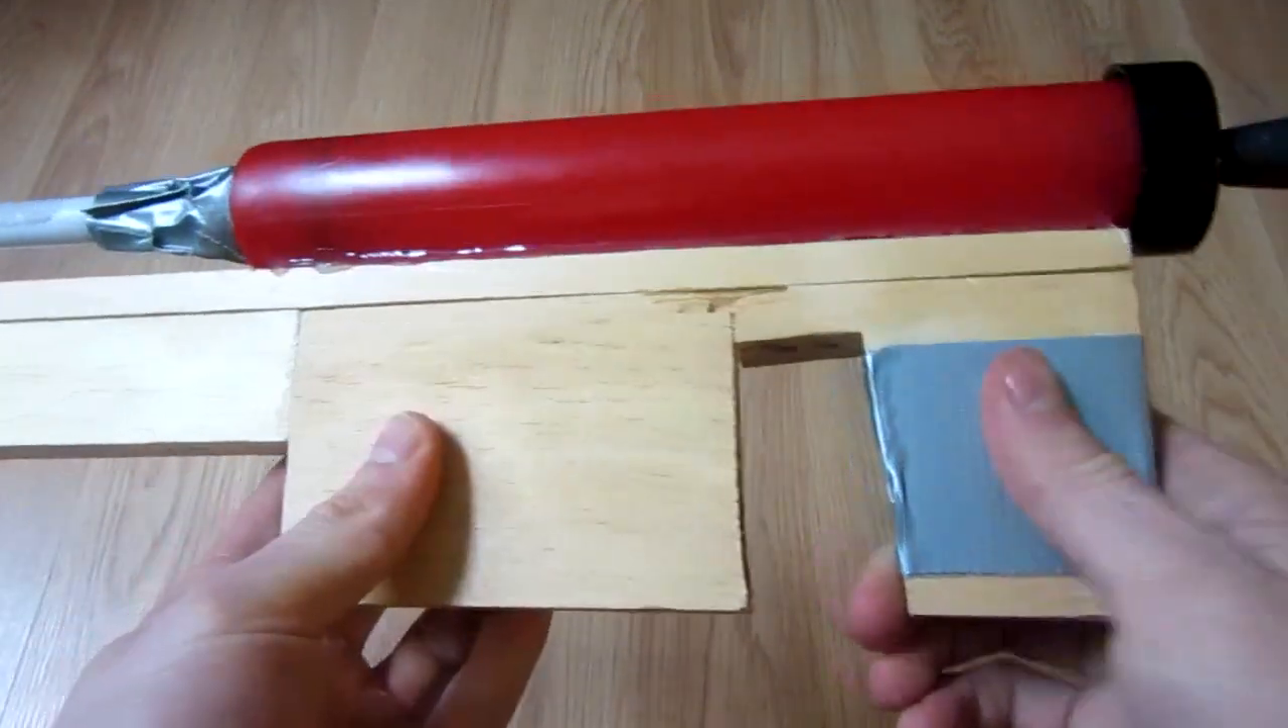I have taped the top on, added some duct tape here just for a nice rubber grip.